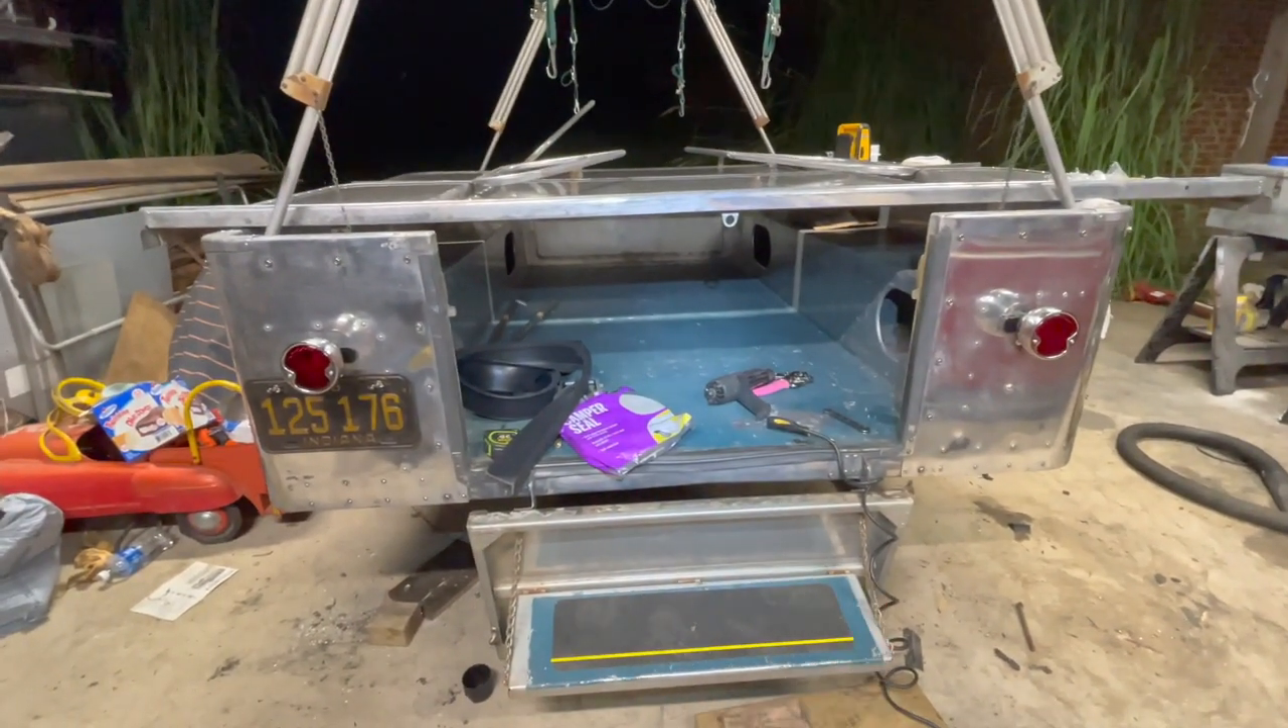Tail lights are in just got to put the lids the bed lids on.